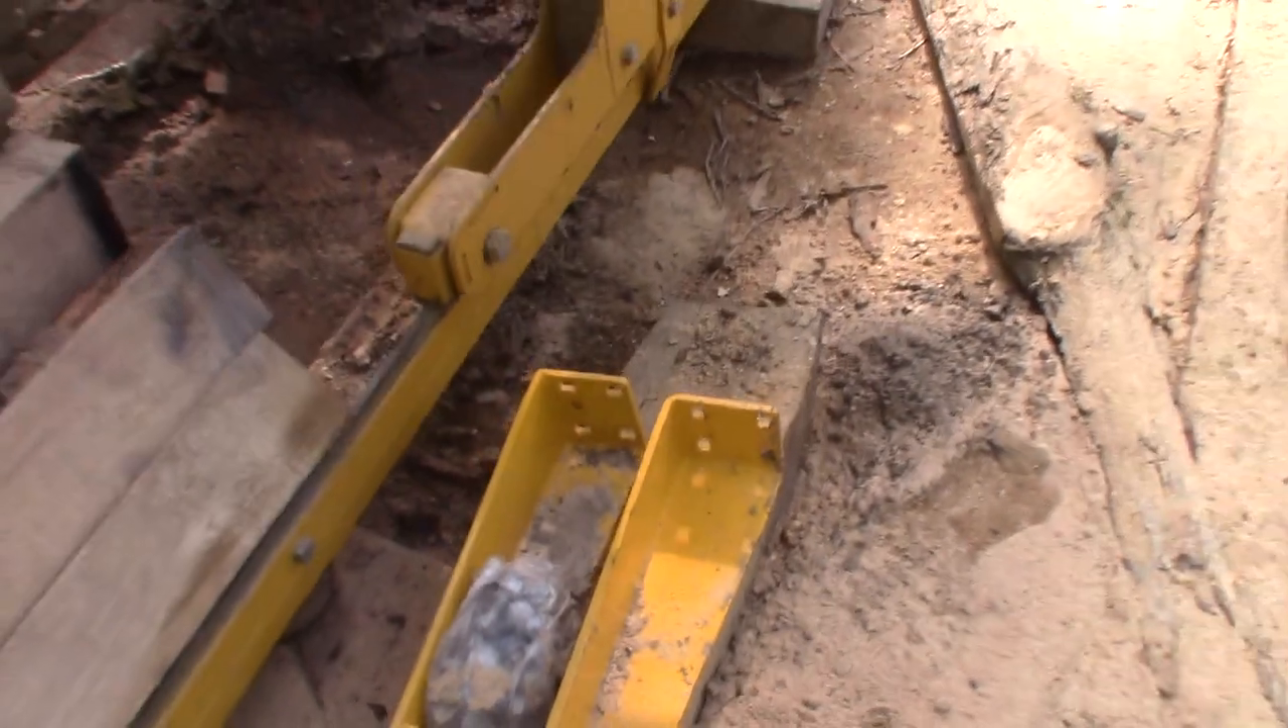I did buy these uh bunk legs so i can lift it up off the ground i have not got them installed yet.